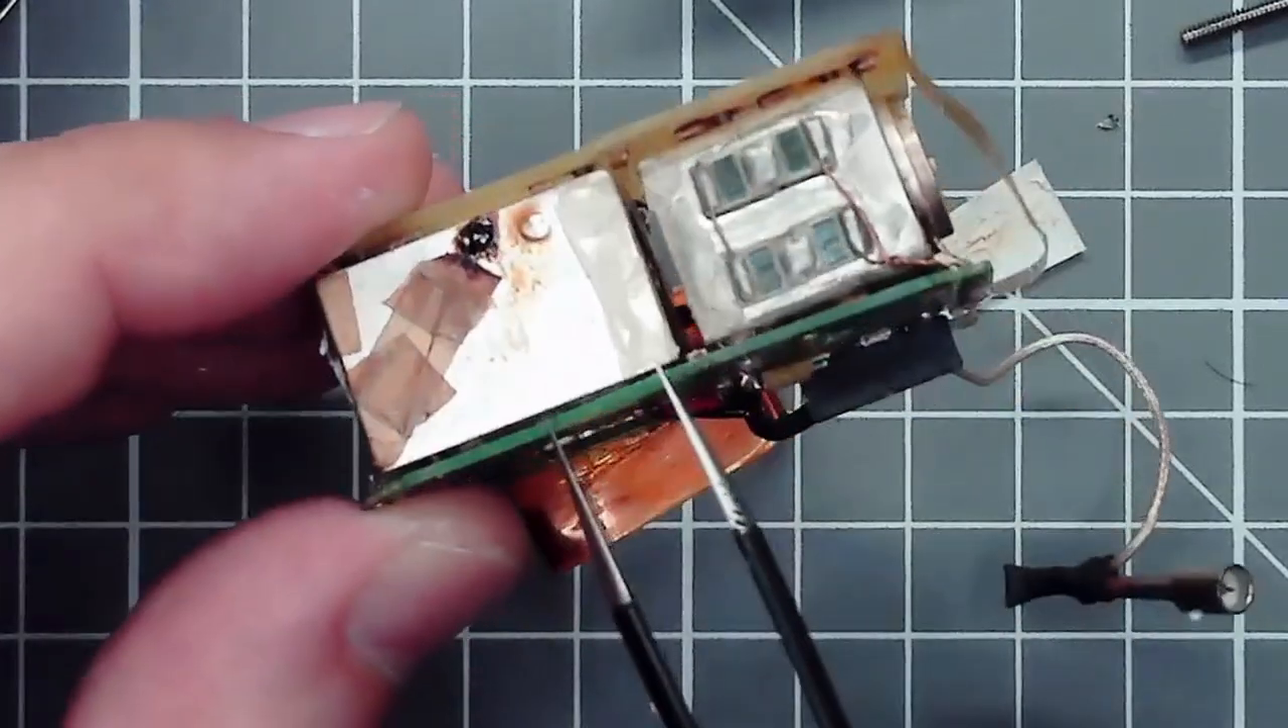We can clearly see that there's a gap between these two metal blocks.